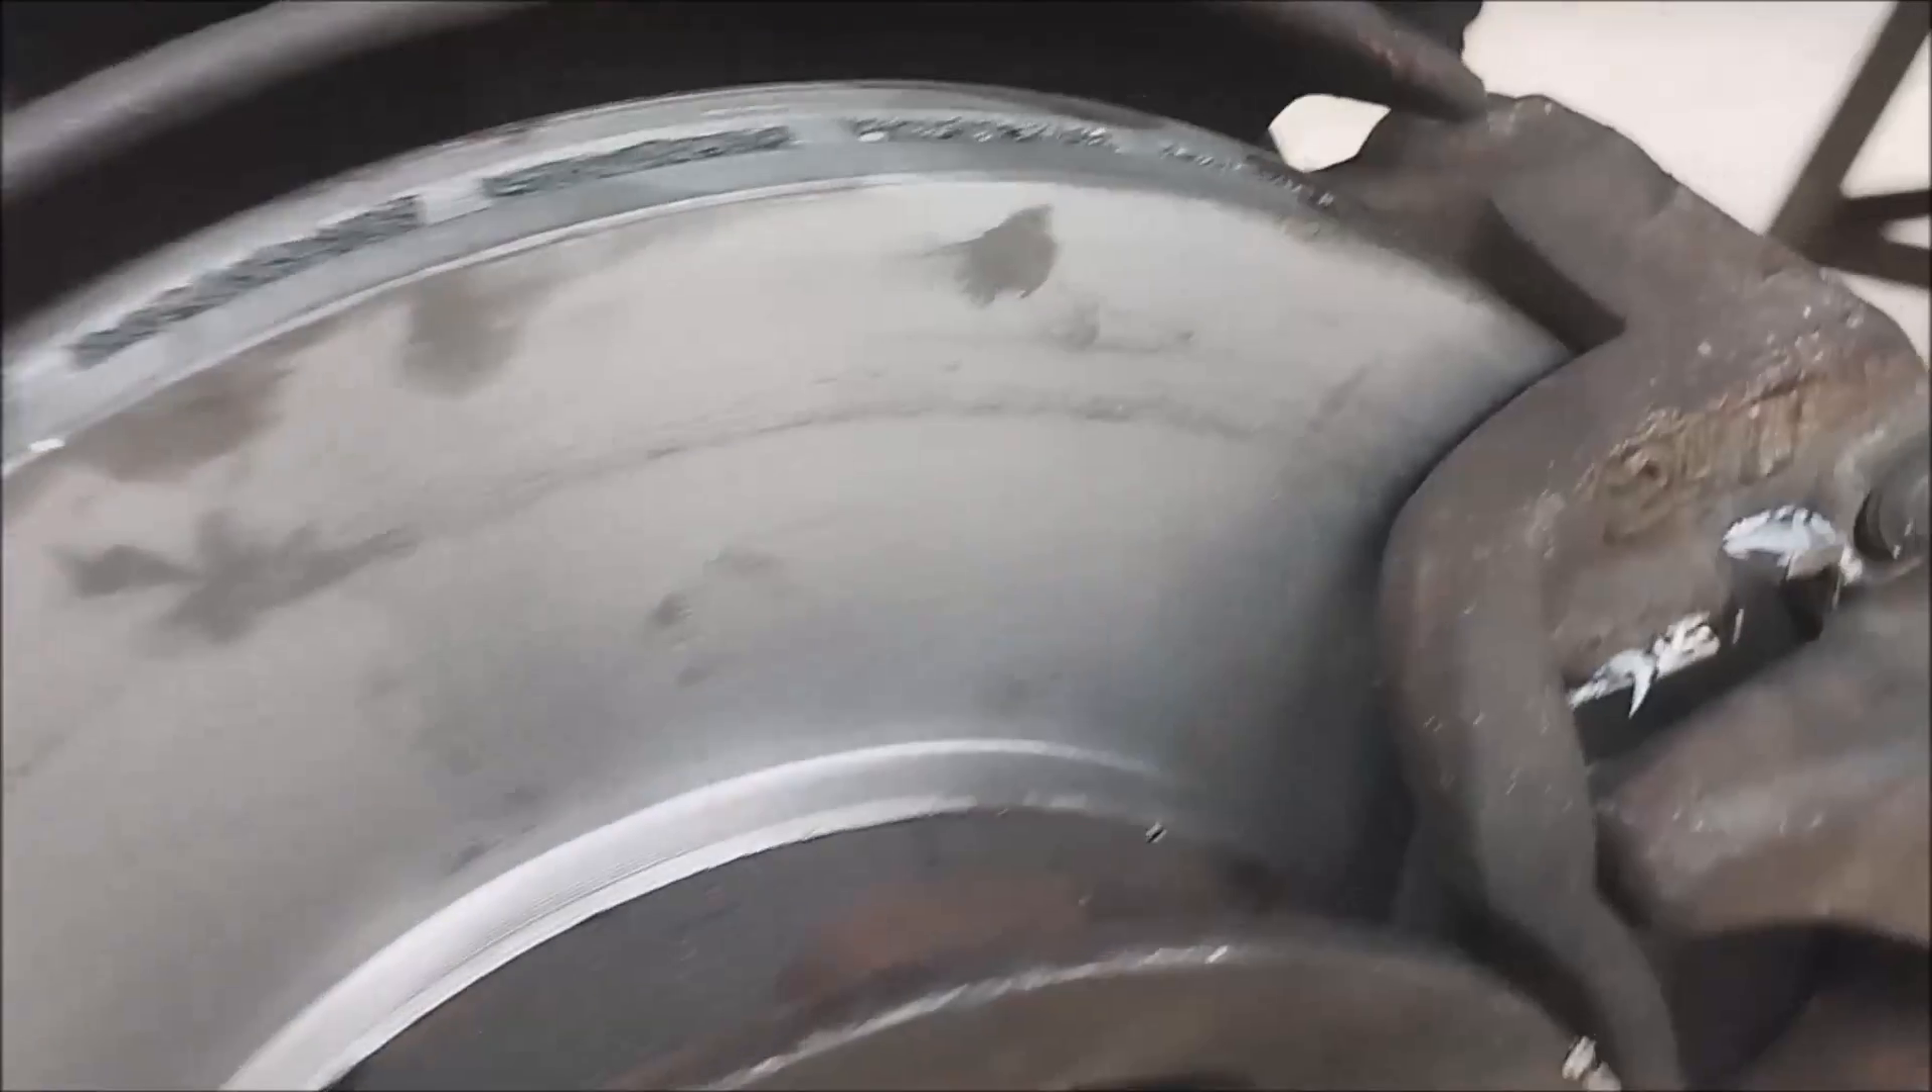En este caso ya se armaron ya los discos, los discos nuevos, ya se colocaron estos discos nuevos que se han rectificado.